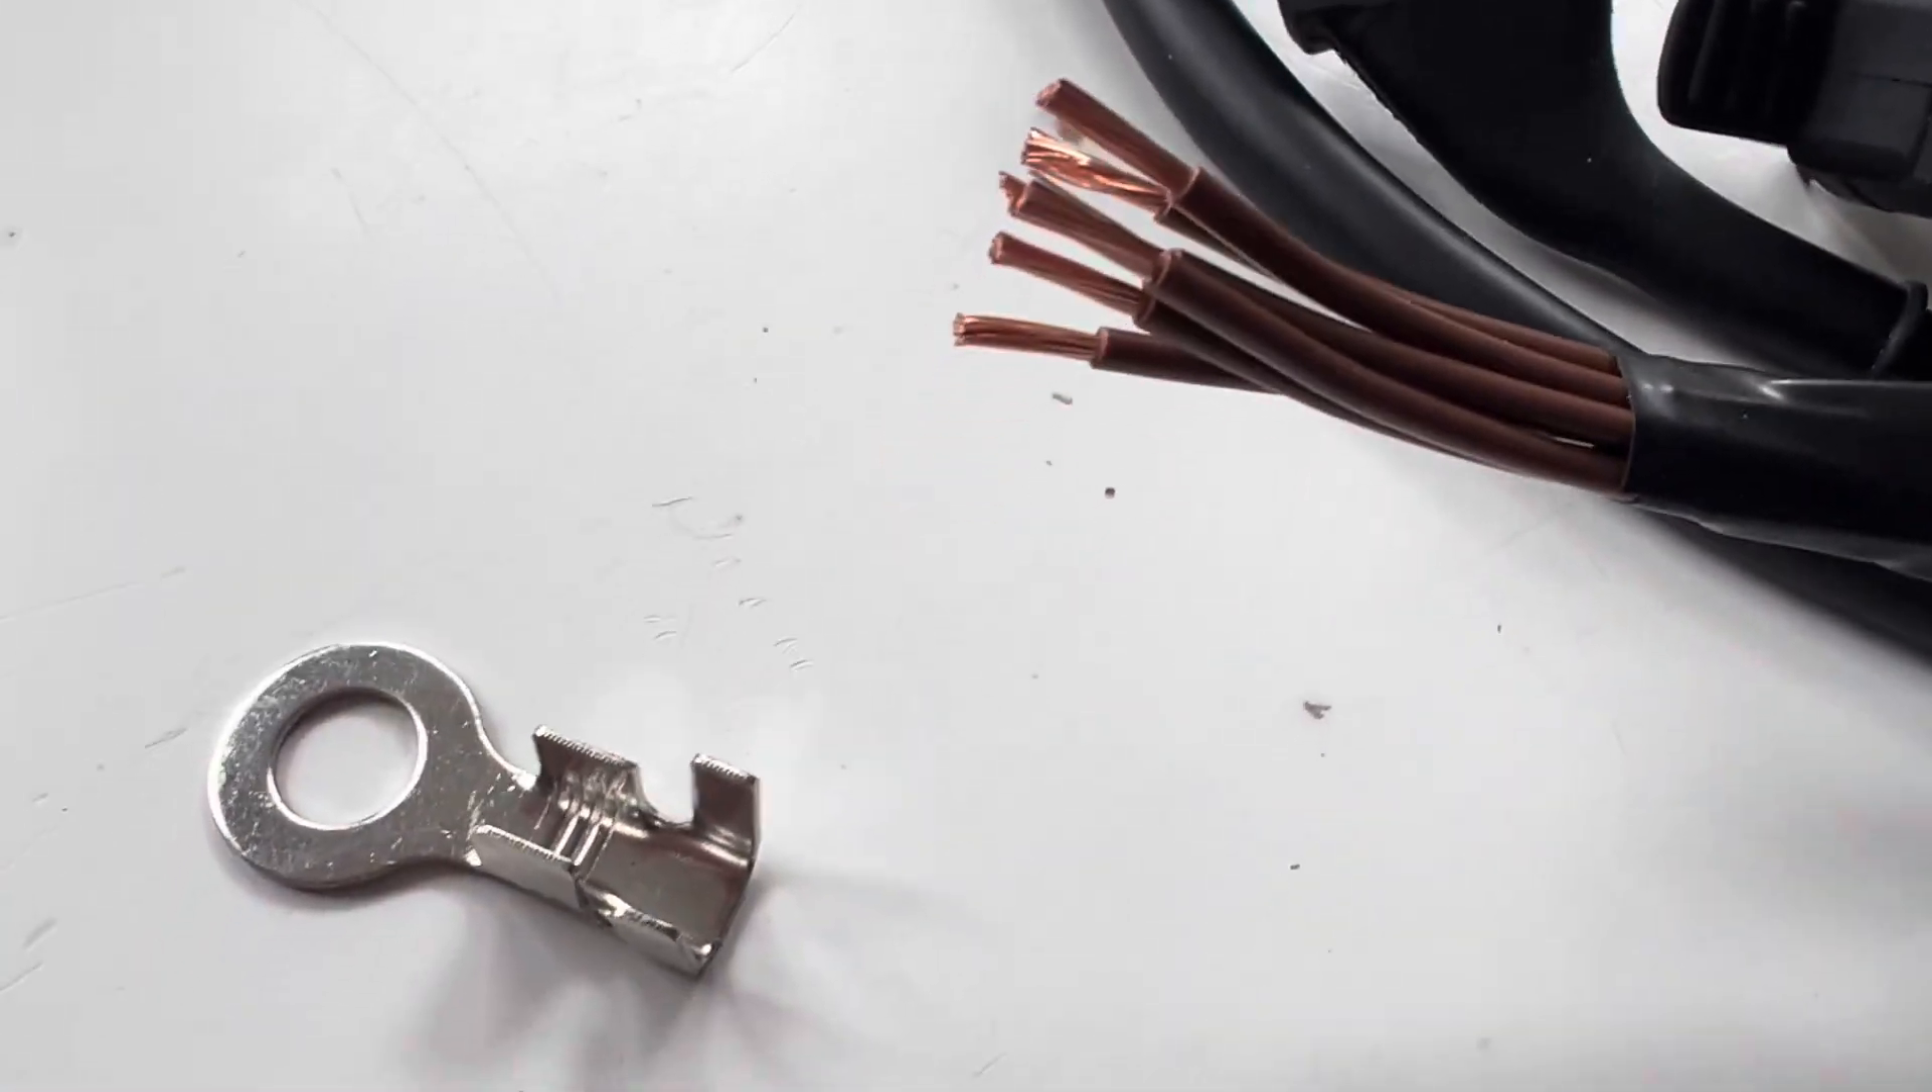The last thing we have to do is add on the earth terminal here and what i've done is i've just temporarily taped all the wires together so they can't move.